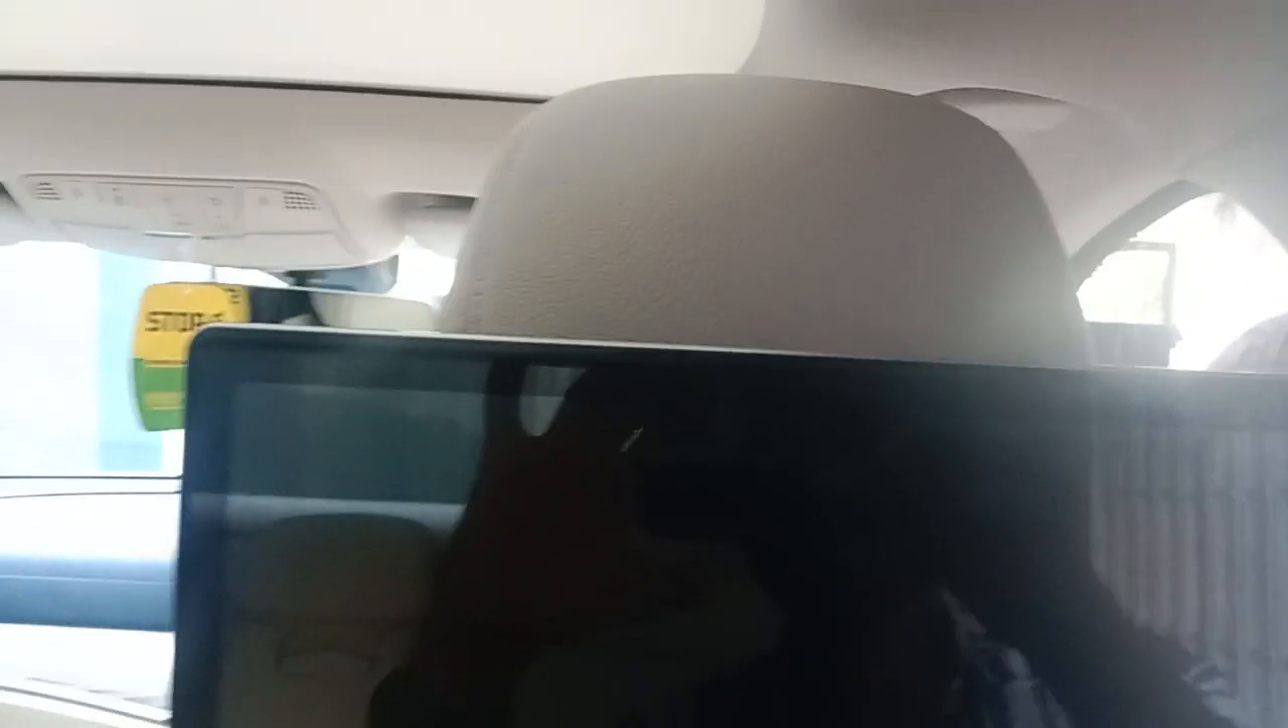तो यह स्क्रीन इस तरीके से लग चुक्या भी है।